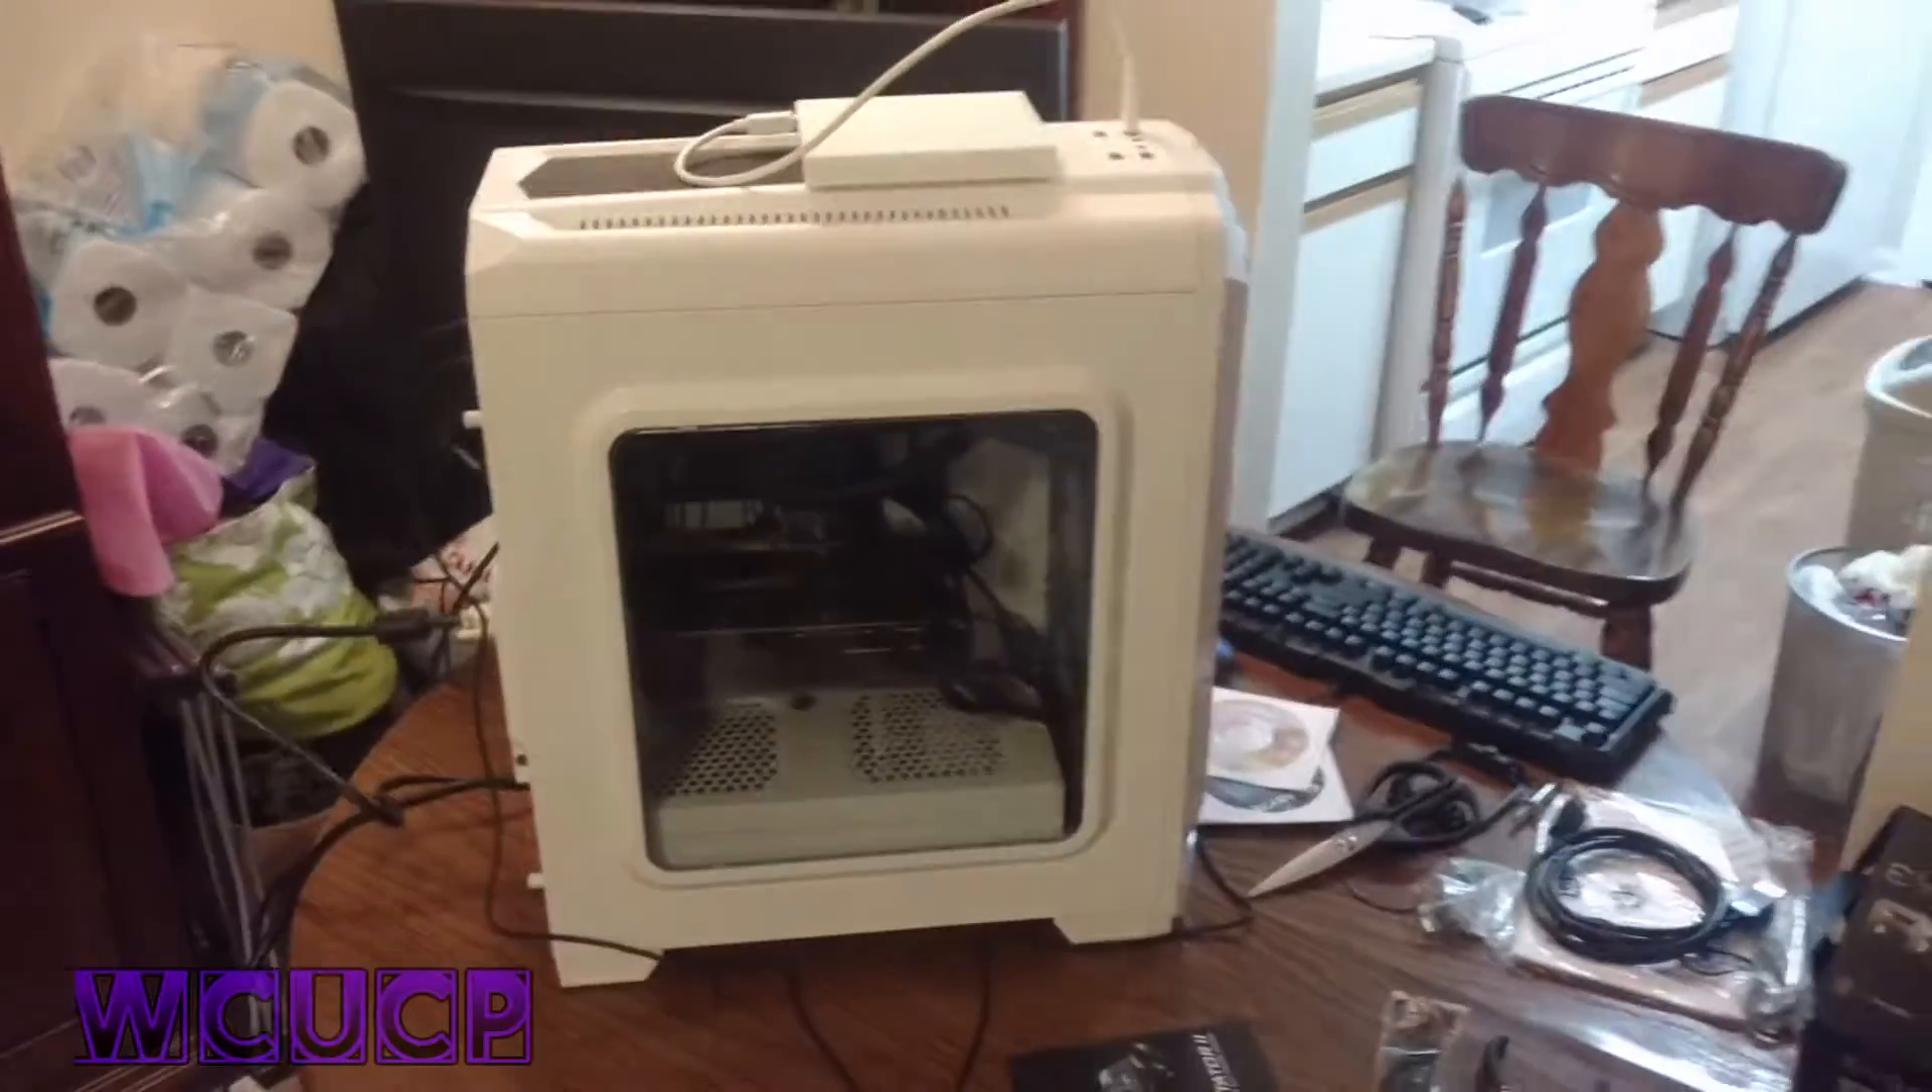And we have the full case on.